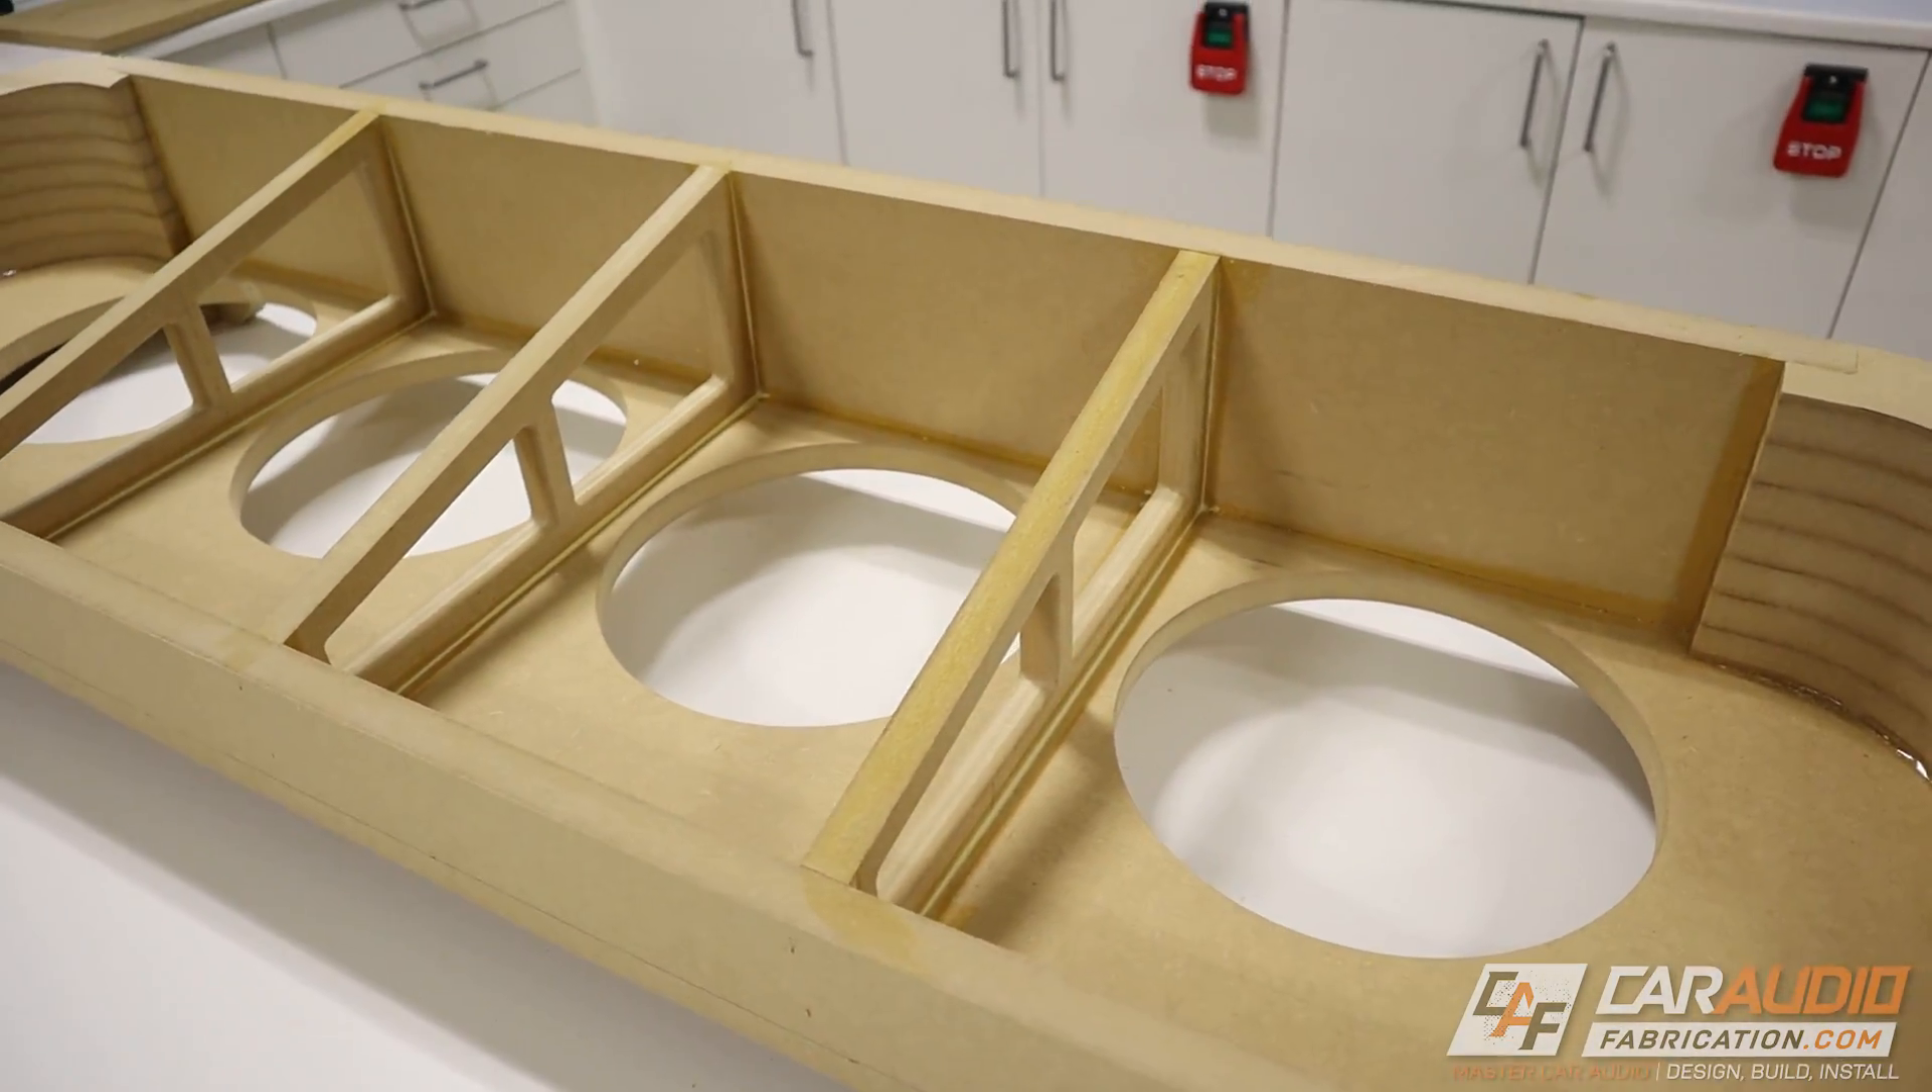Here we have it guys the bracing added inside the enclosure fully mounted and glued in.